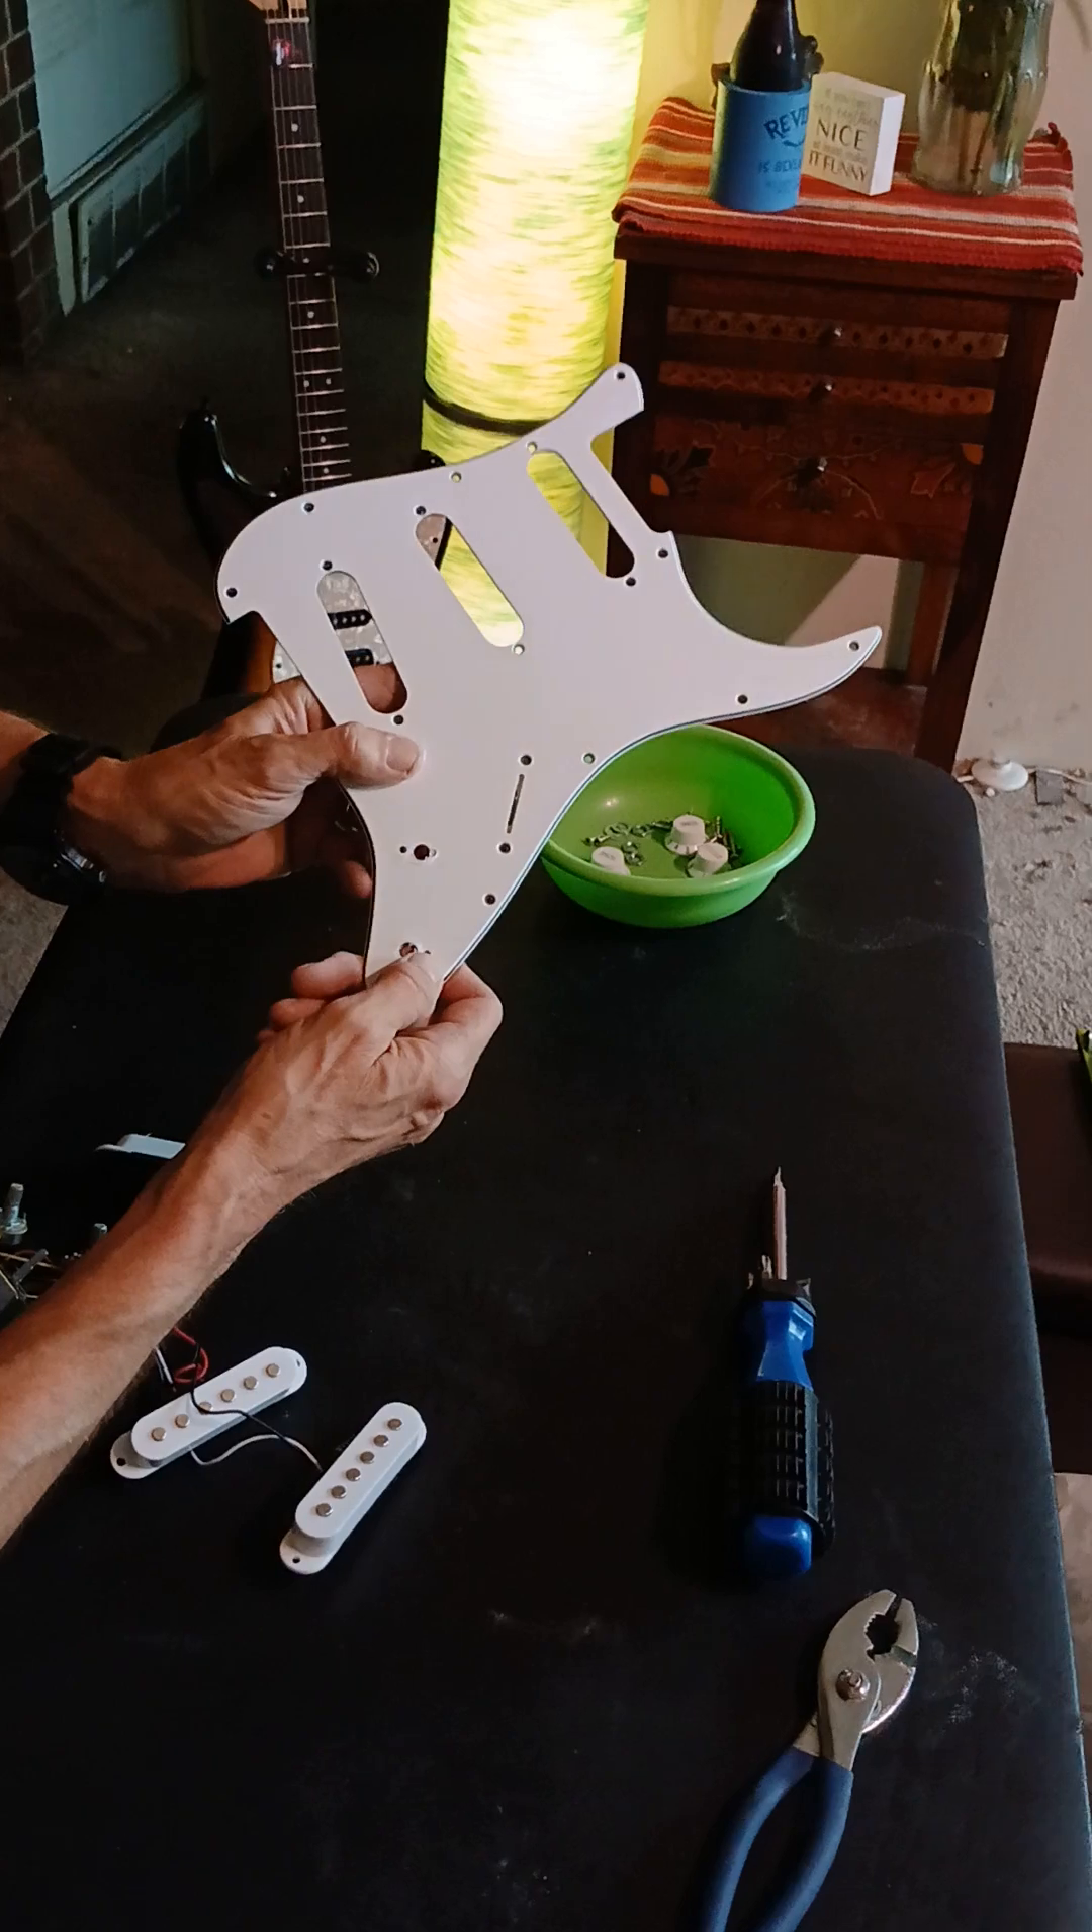We have disengaged all the components from this pick guard. That's it. It's empty. There's nothing left on there to worry about.